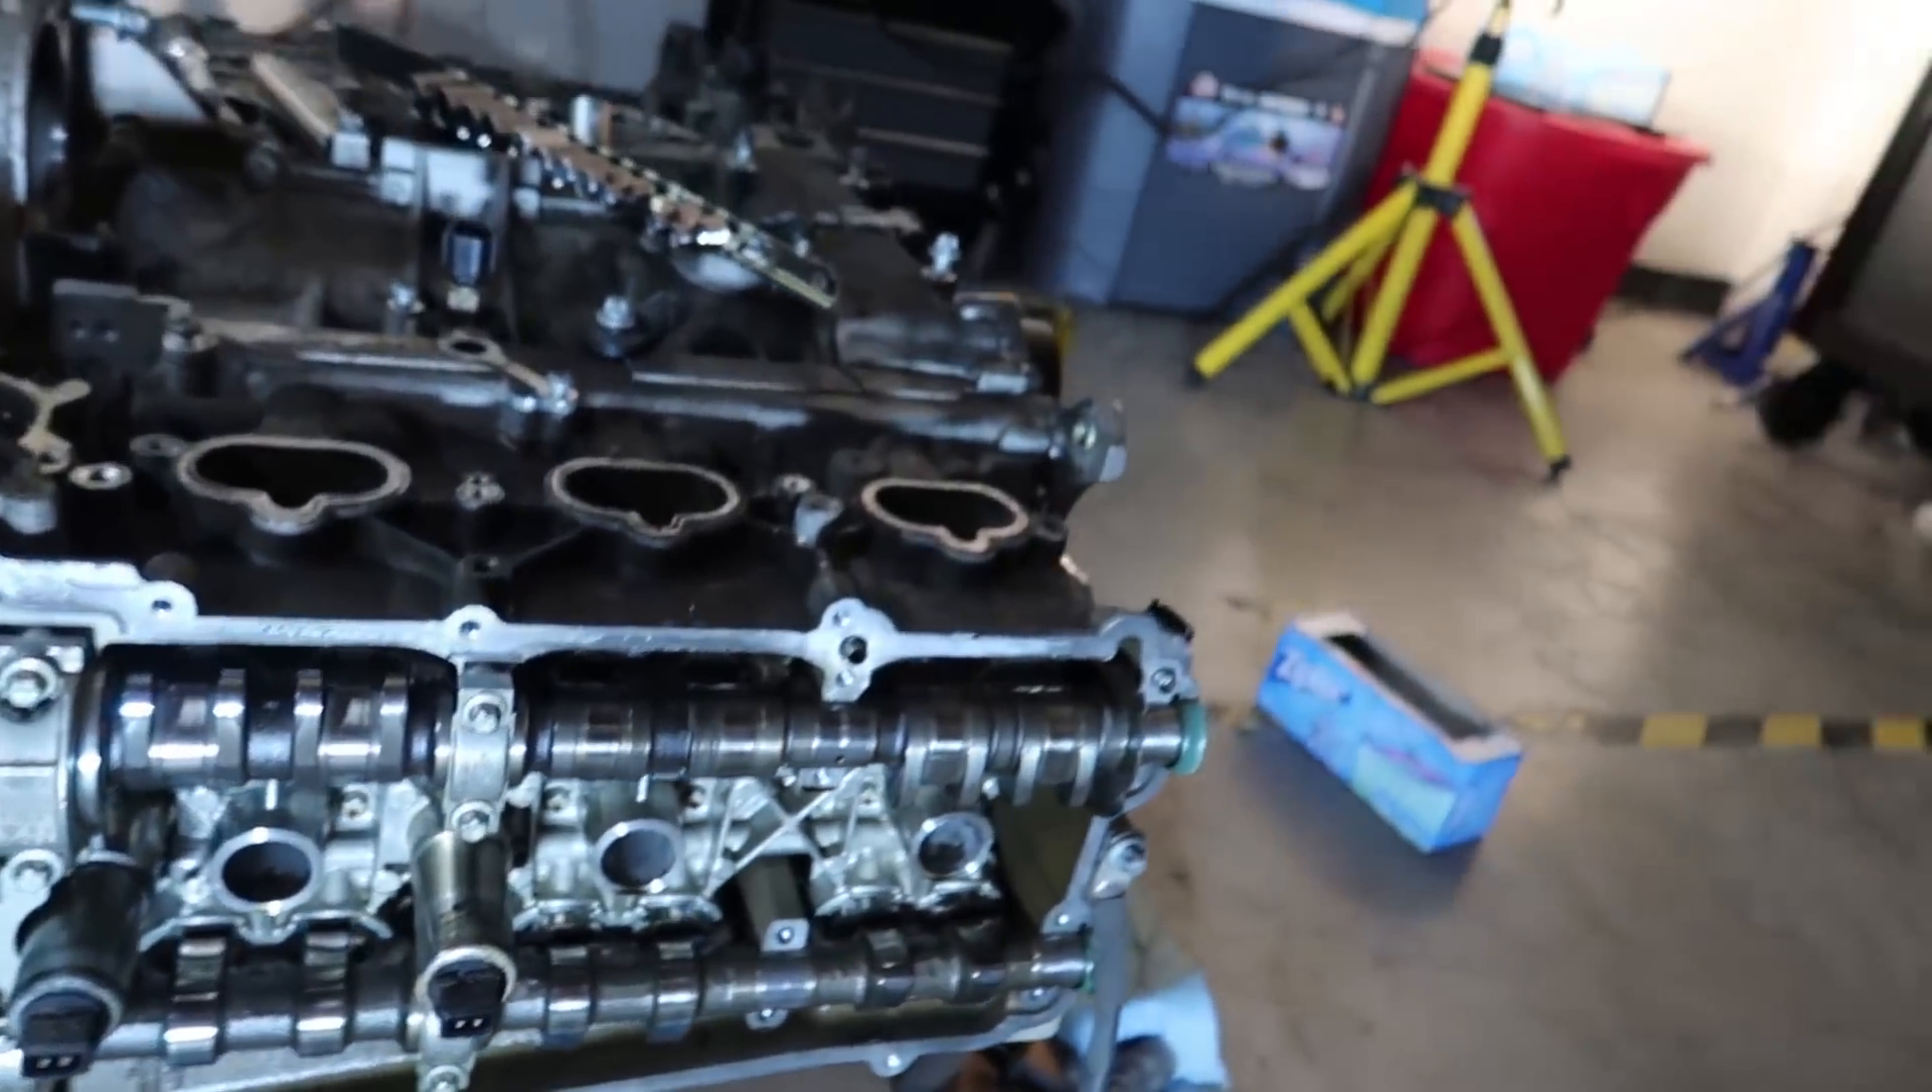We had the valve cover off of one side of the engine. And that's still where we're at.